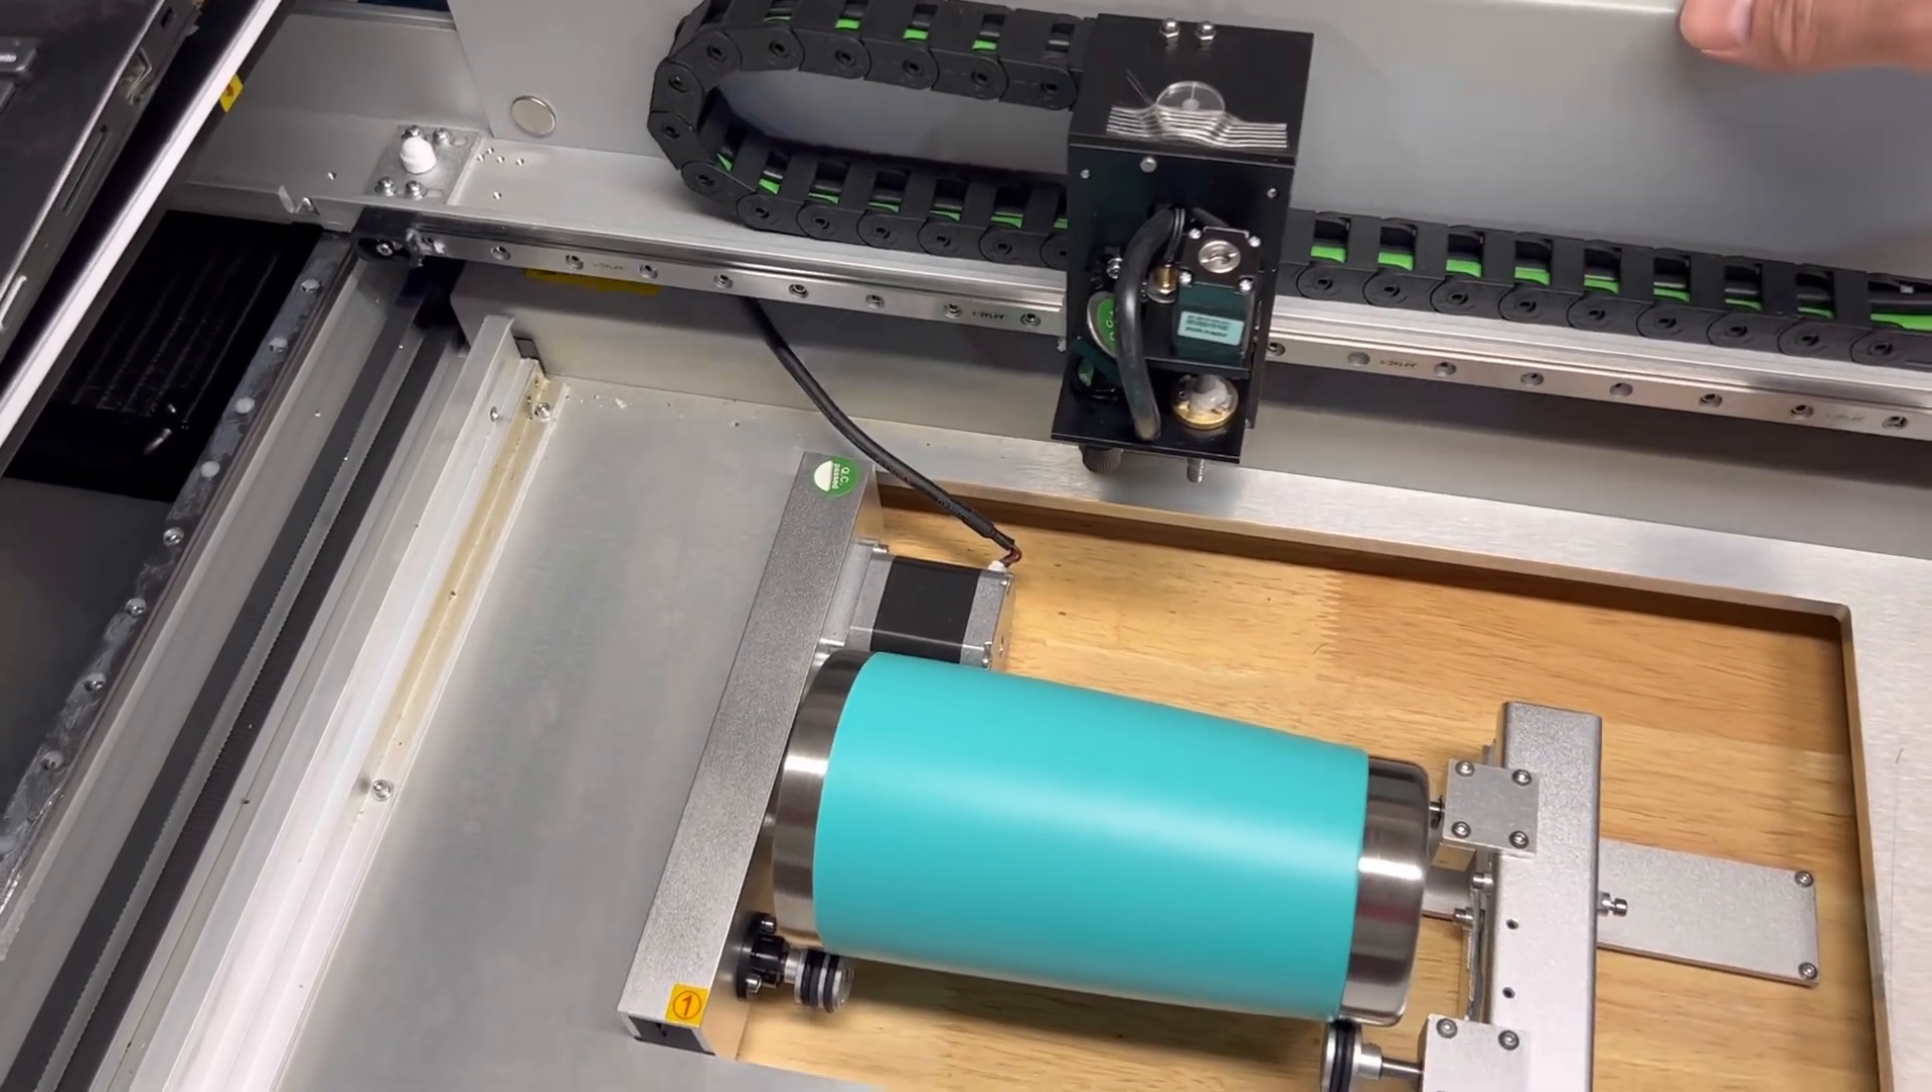So I've already pulled out the tray and the honeycomb bed and I've put the rotary in place and I want to put the tumbler here just so I can give you a visual representation of what we mean.